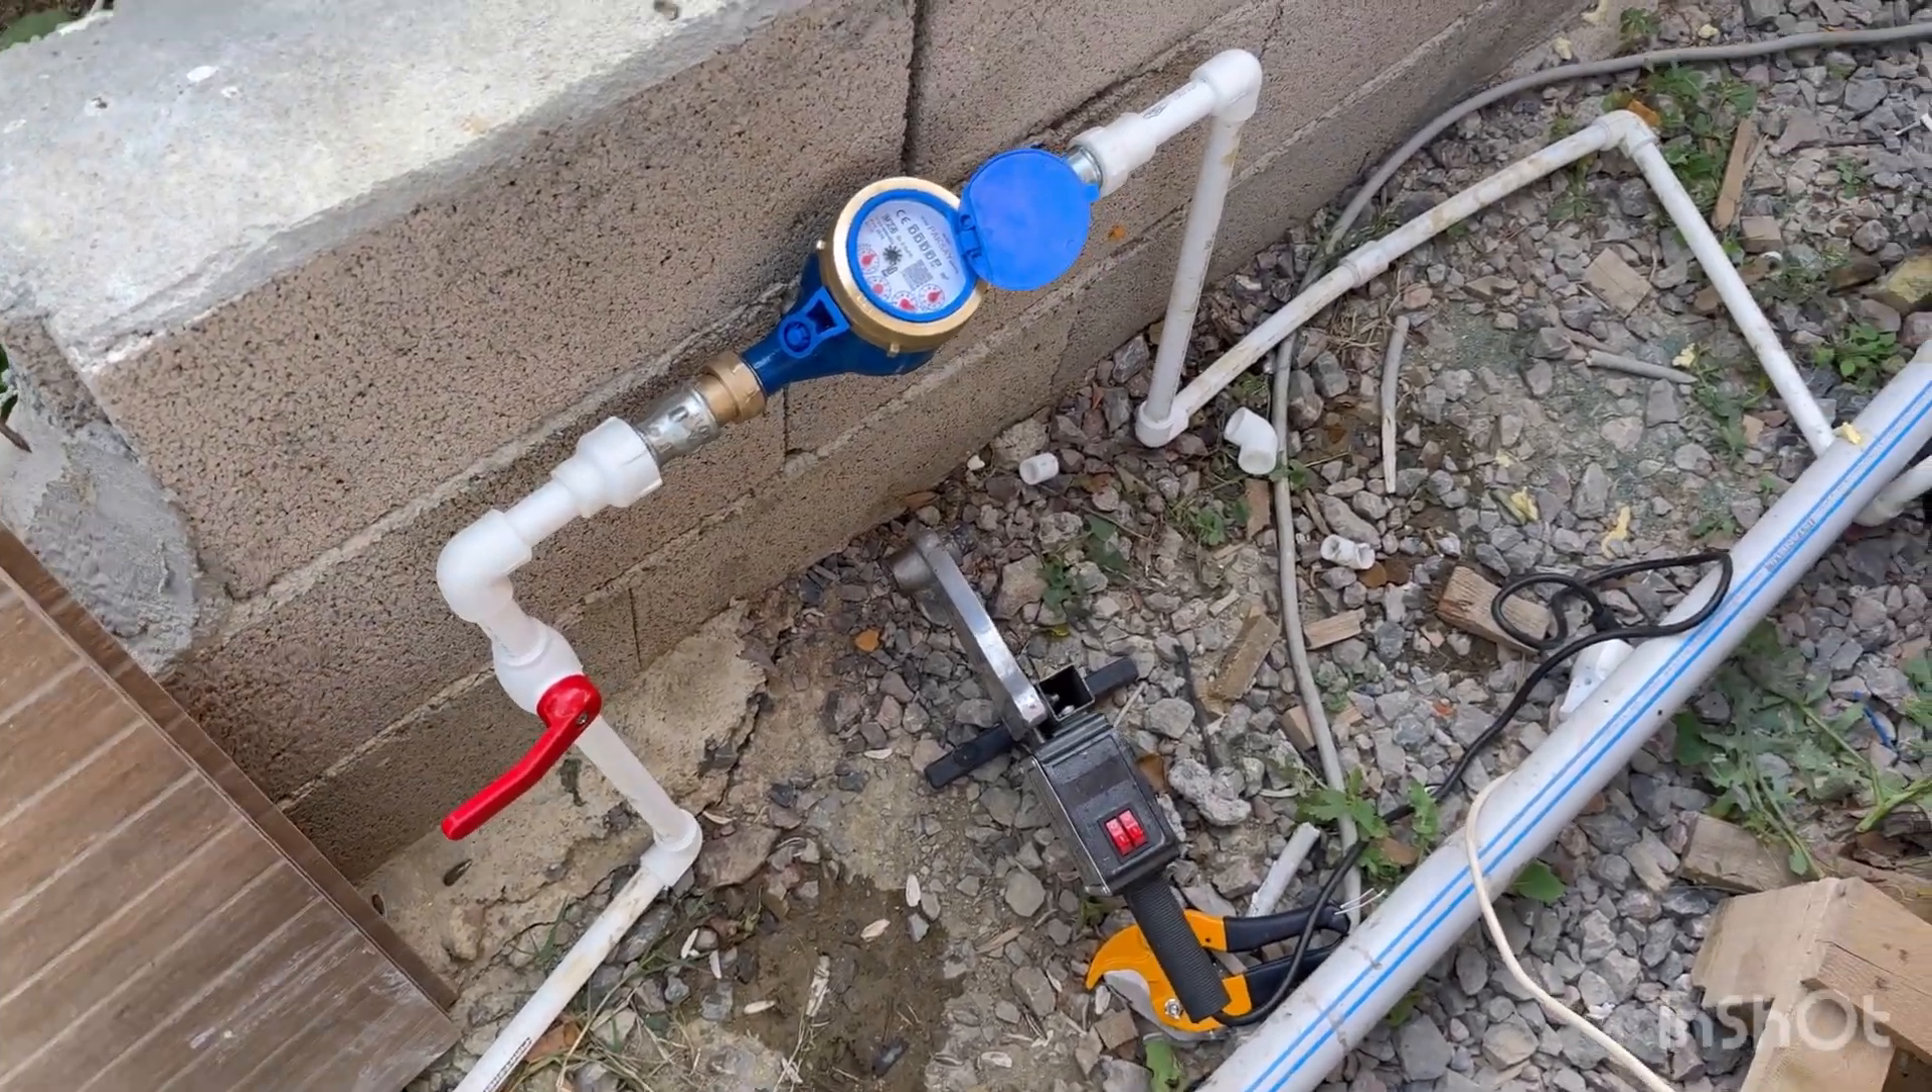Arkadaşlar su saatimizi taktık Bu ana borumuz Komşudan gelen borumuz.